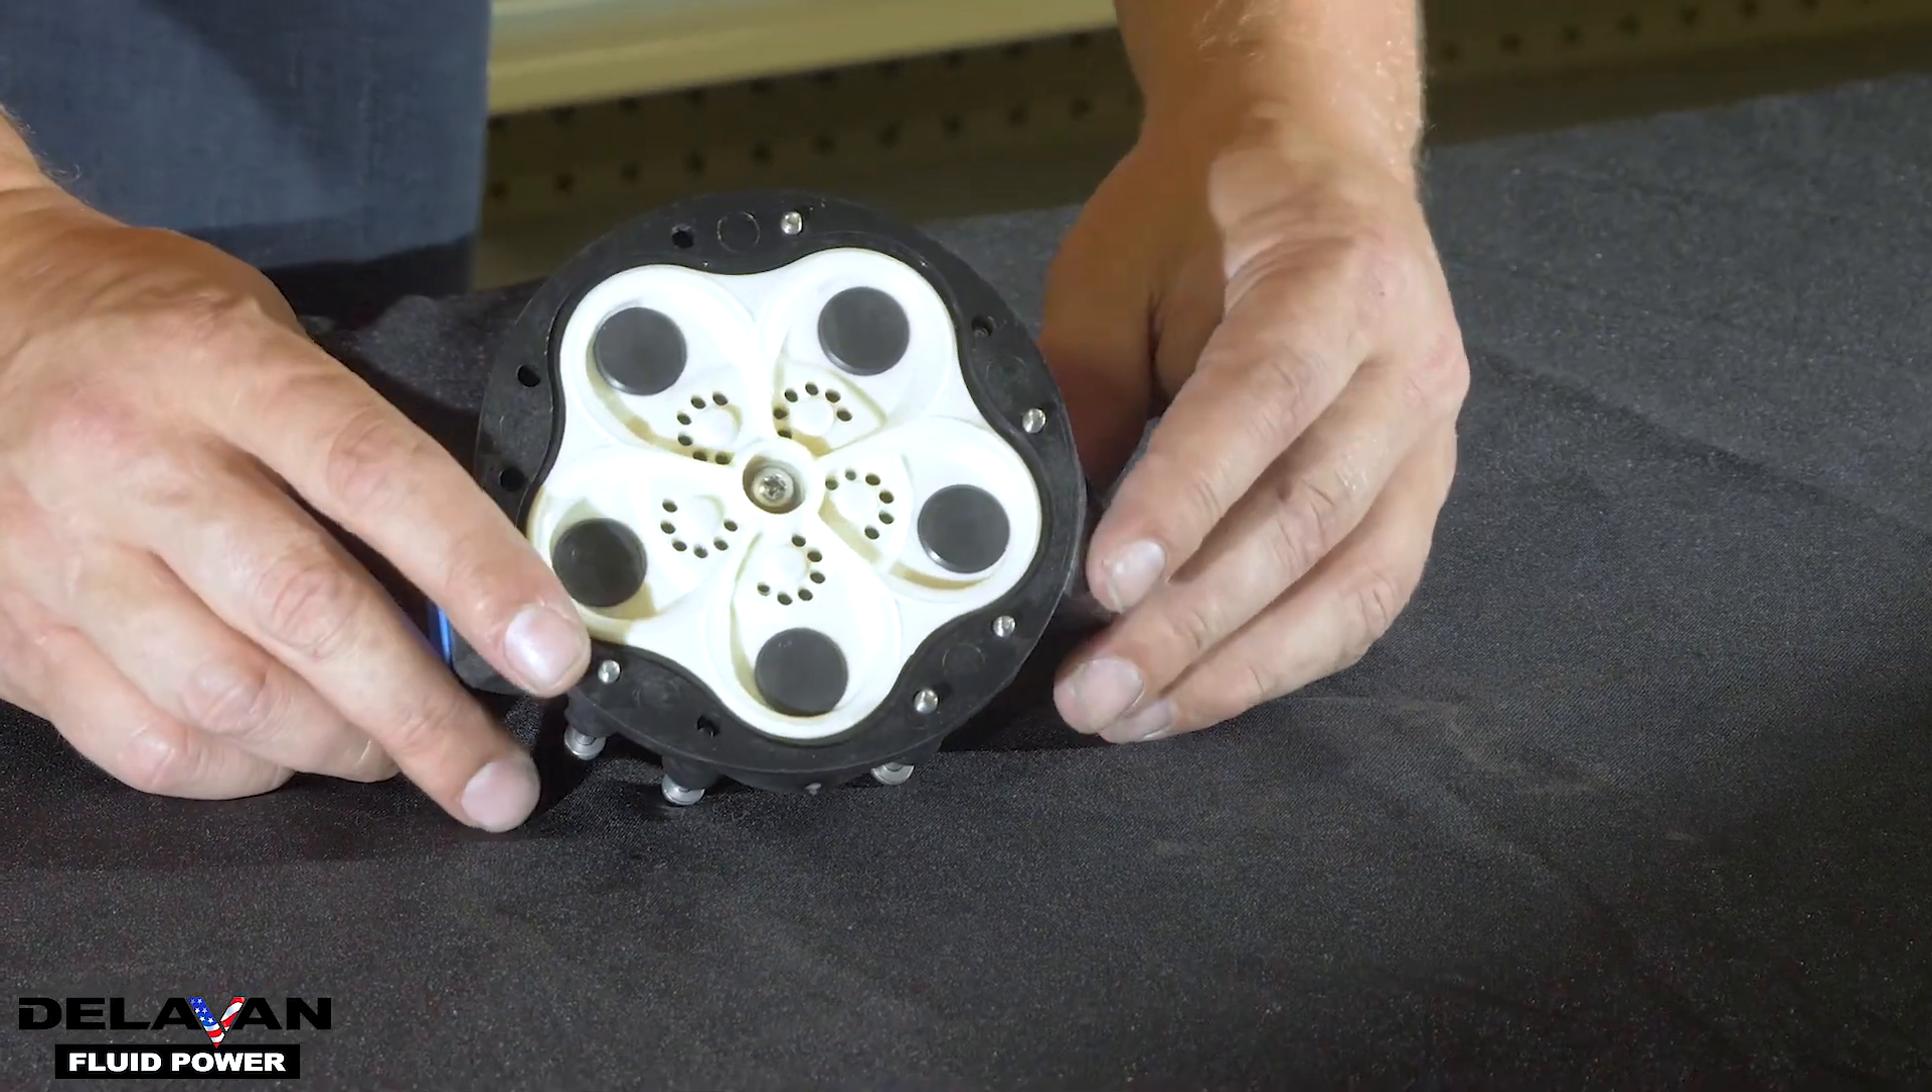Alright, now your upper housing assembly is put back together.